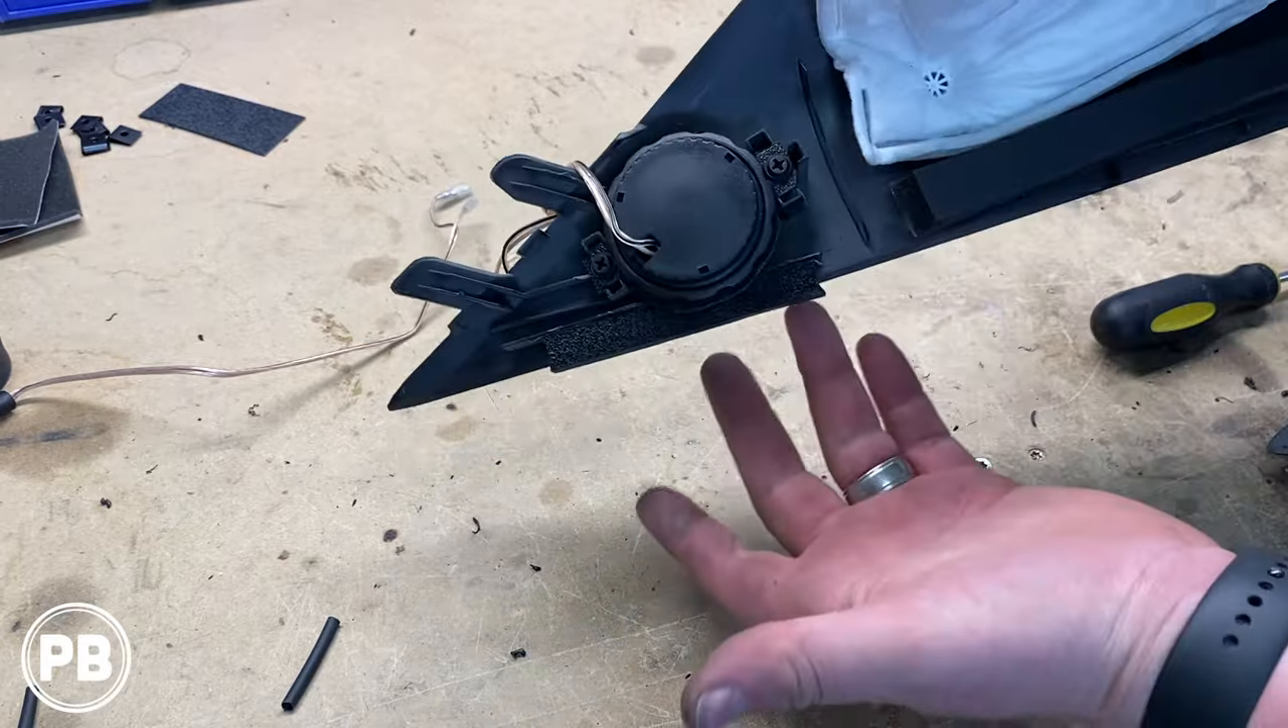Okay there's our tweeter all mounted in the factory location it's nice and solid it's not going anywhere and nice thing is it's totally removable.